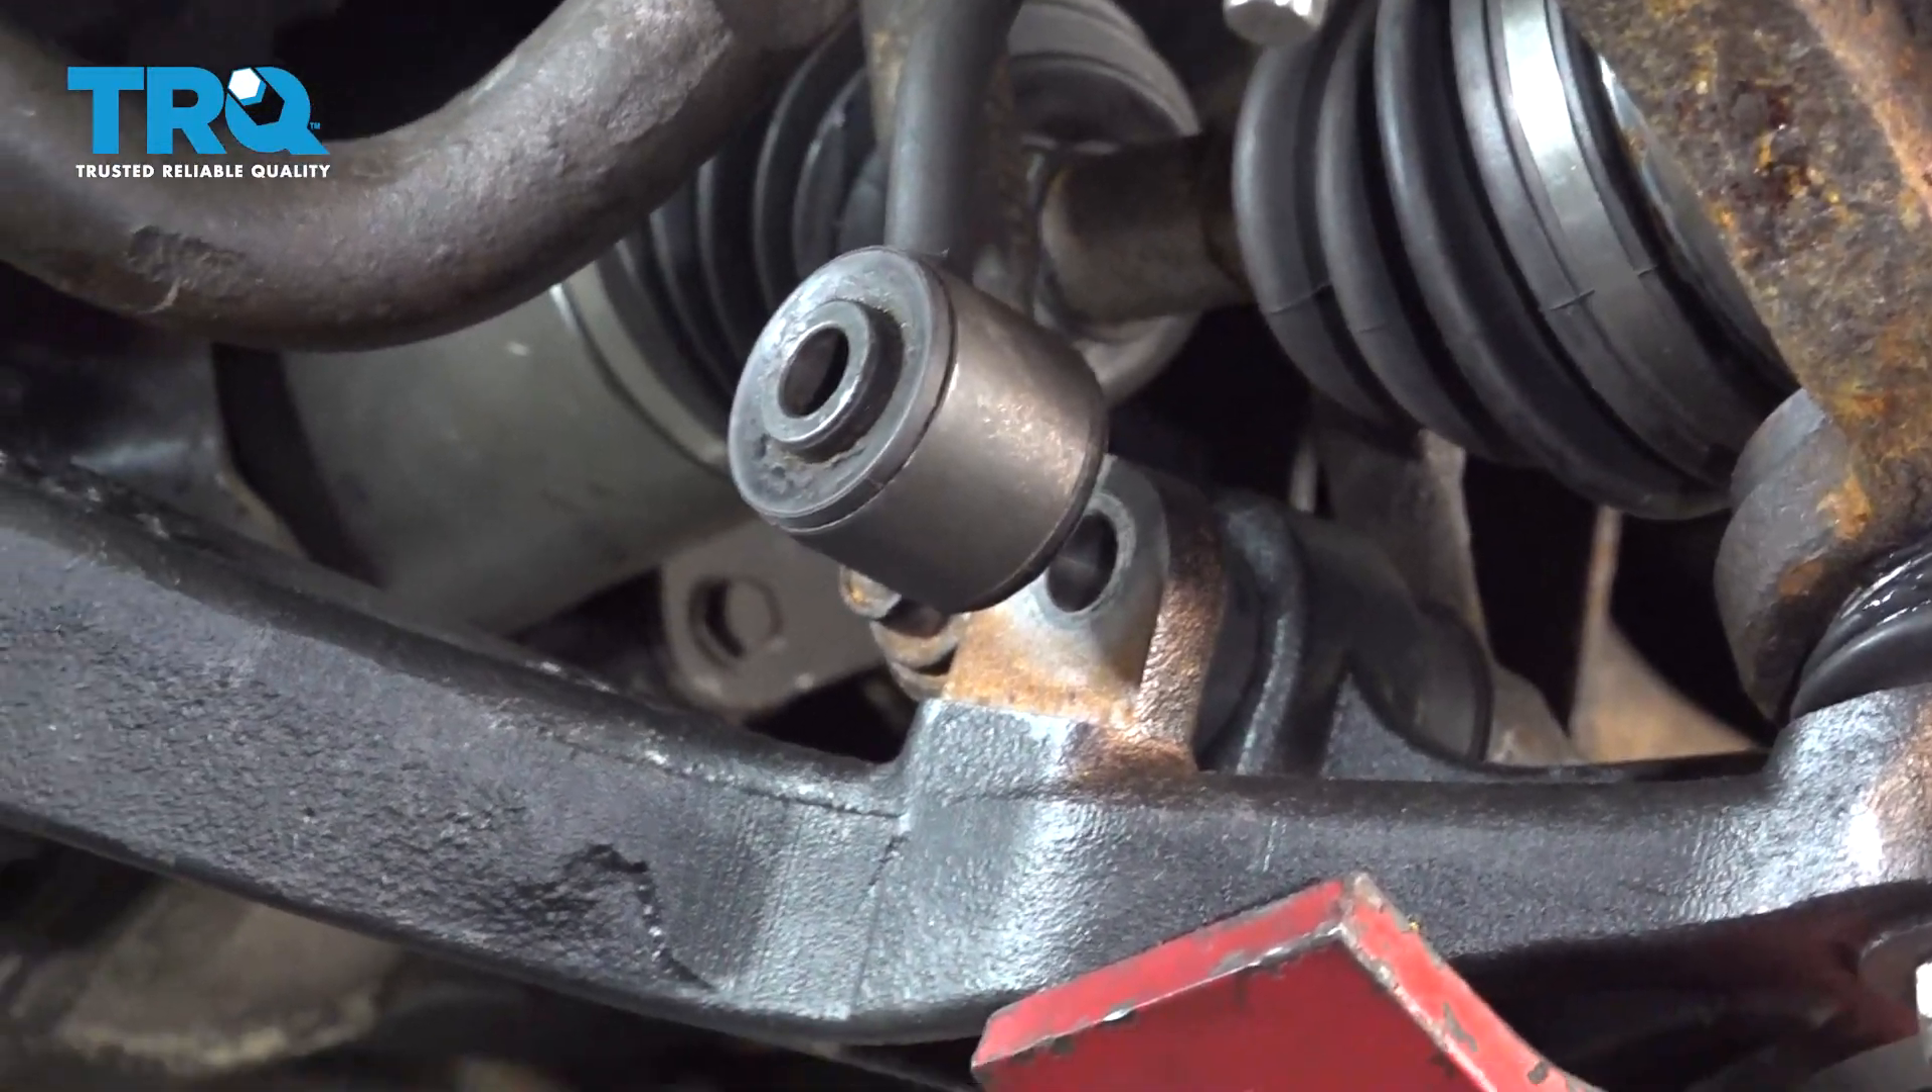The holes don't line up, so what we're going to do is use our jack to raise the control arm just a little bit to get these holes to line up.